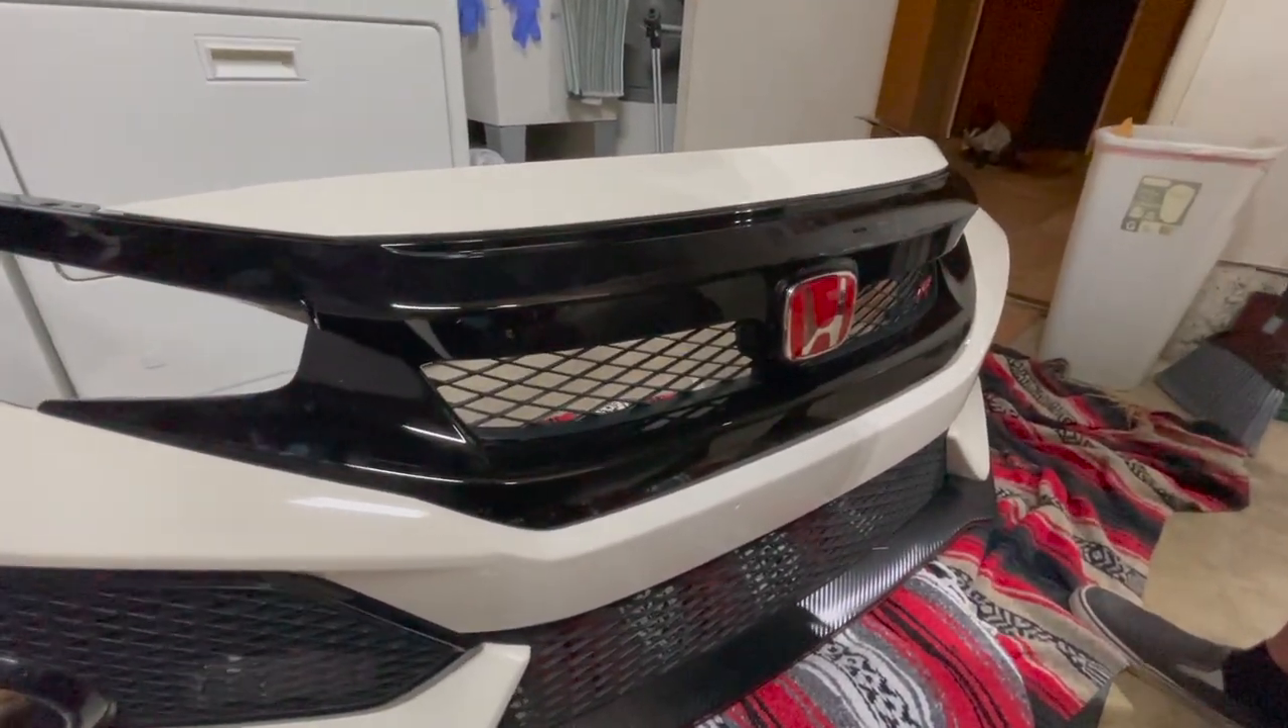All right everyone gone ahead and finished up the installation of the 2020 grill.